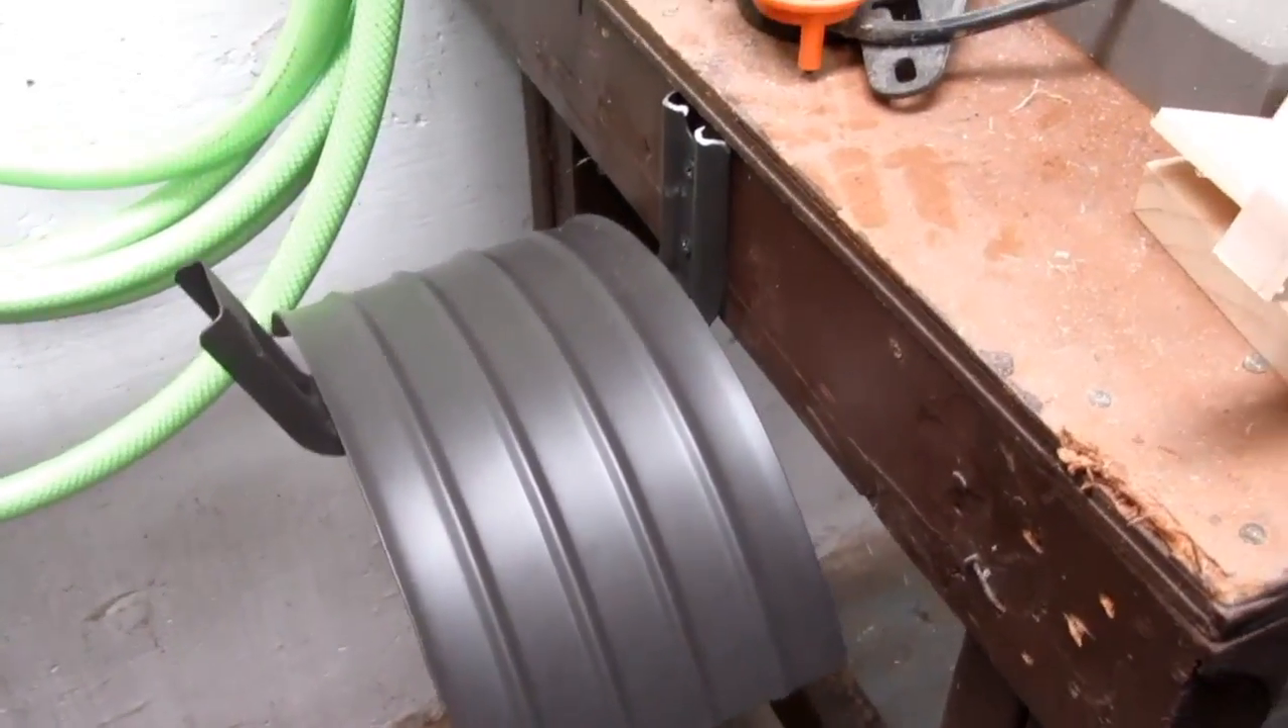And so there's the air hose holder attached to the end of the workbench and it was sloped down.